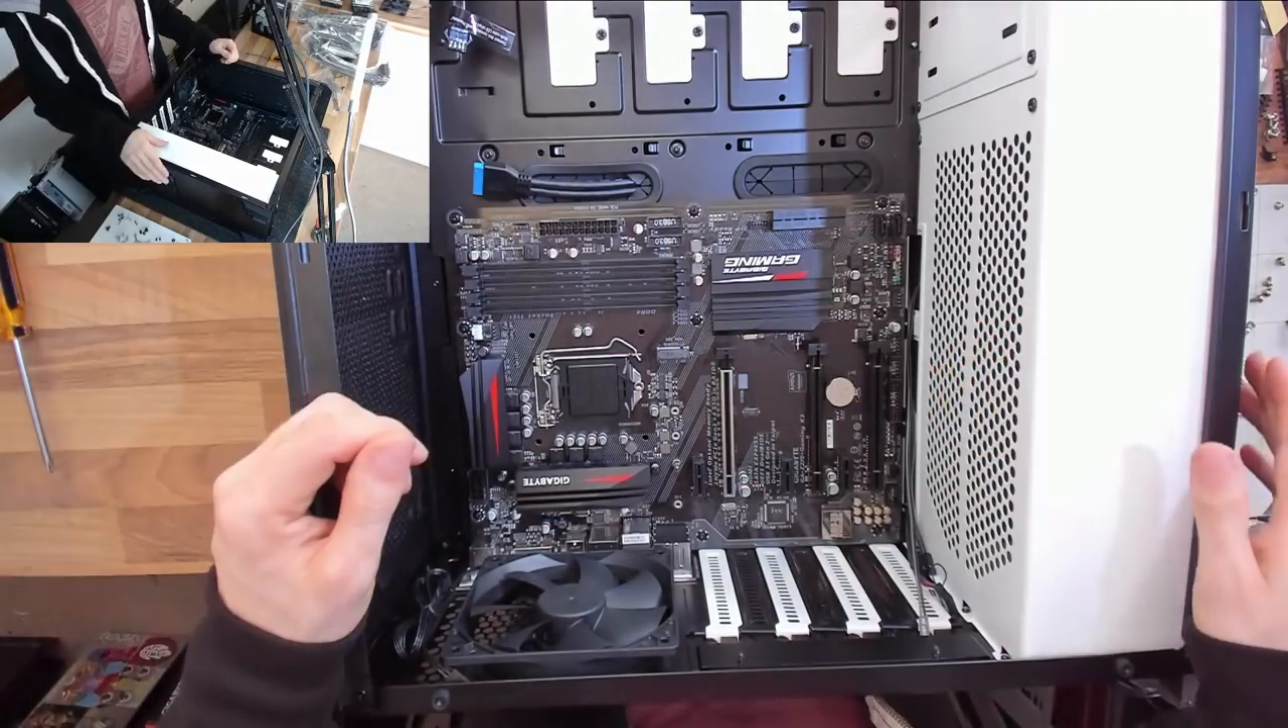So now our motherboard is all screwed and in place.